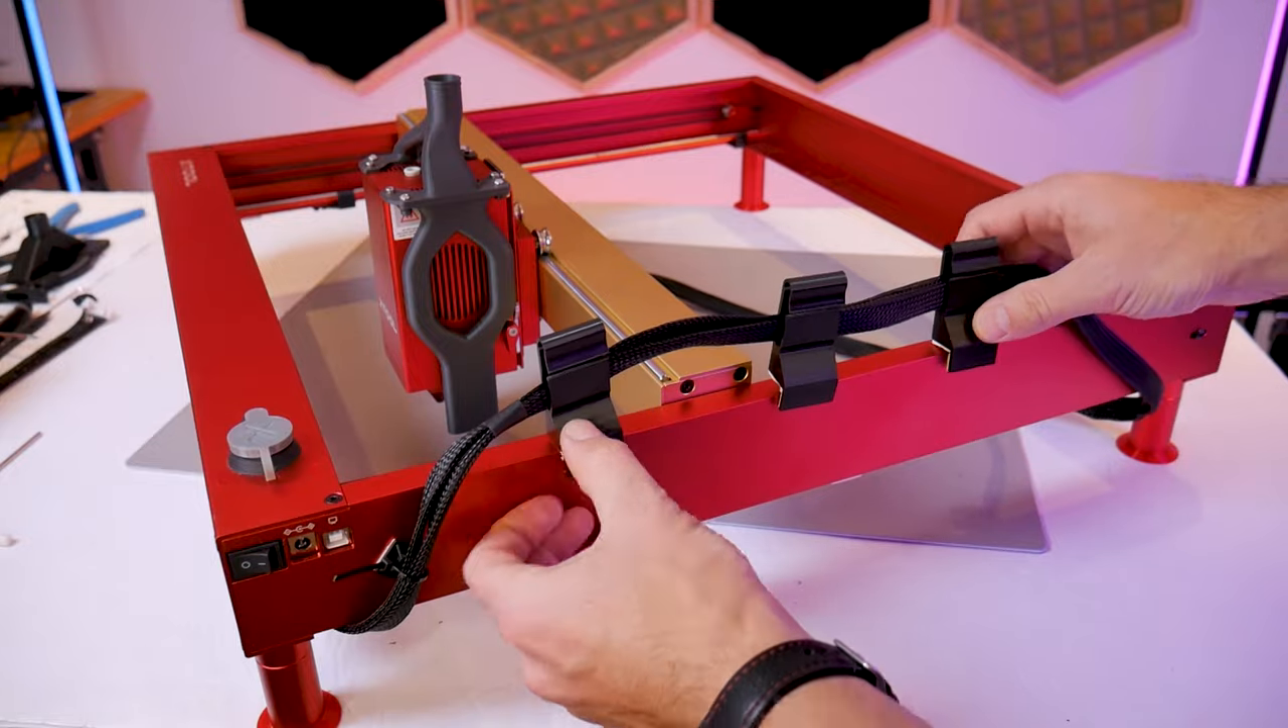I'll repeat this procedure for the remaining two stanchions and you can see that I have the two parts of the wire harness pushed together and held inside of these stanchions.